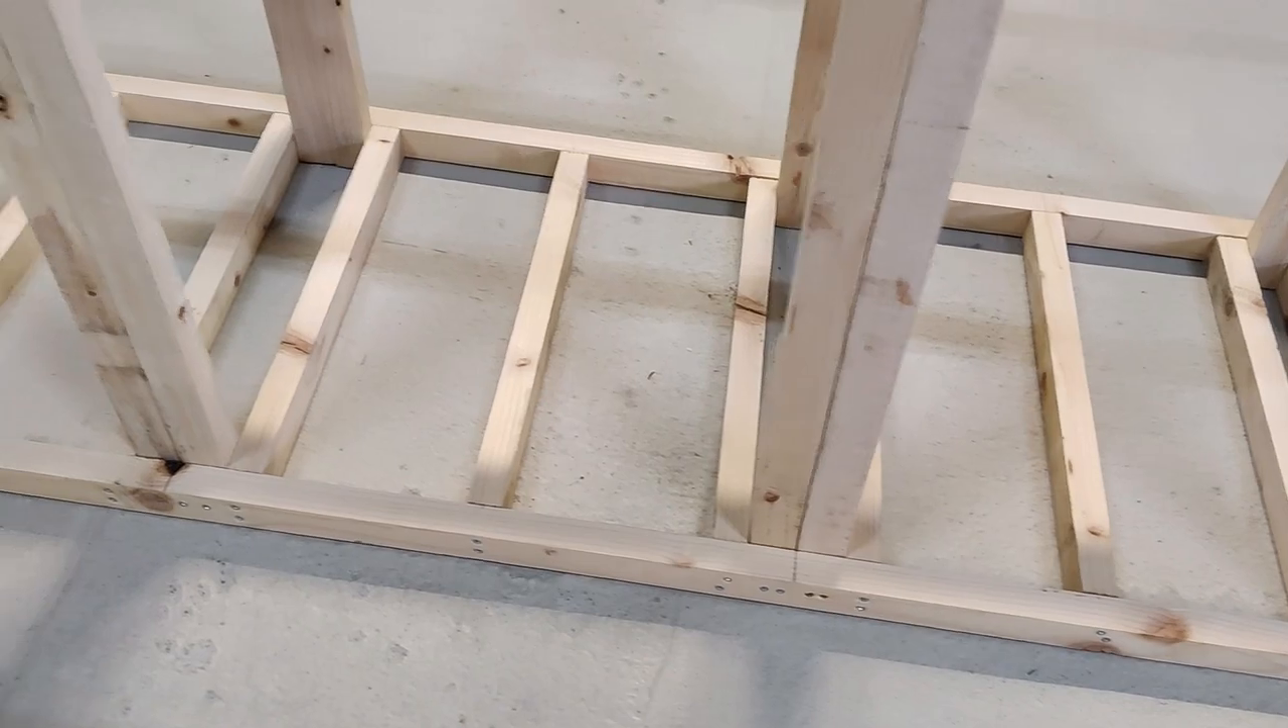So the supports along the bottom are done.